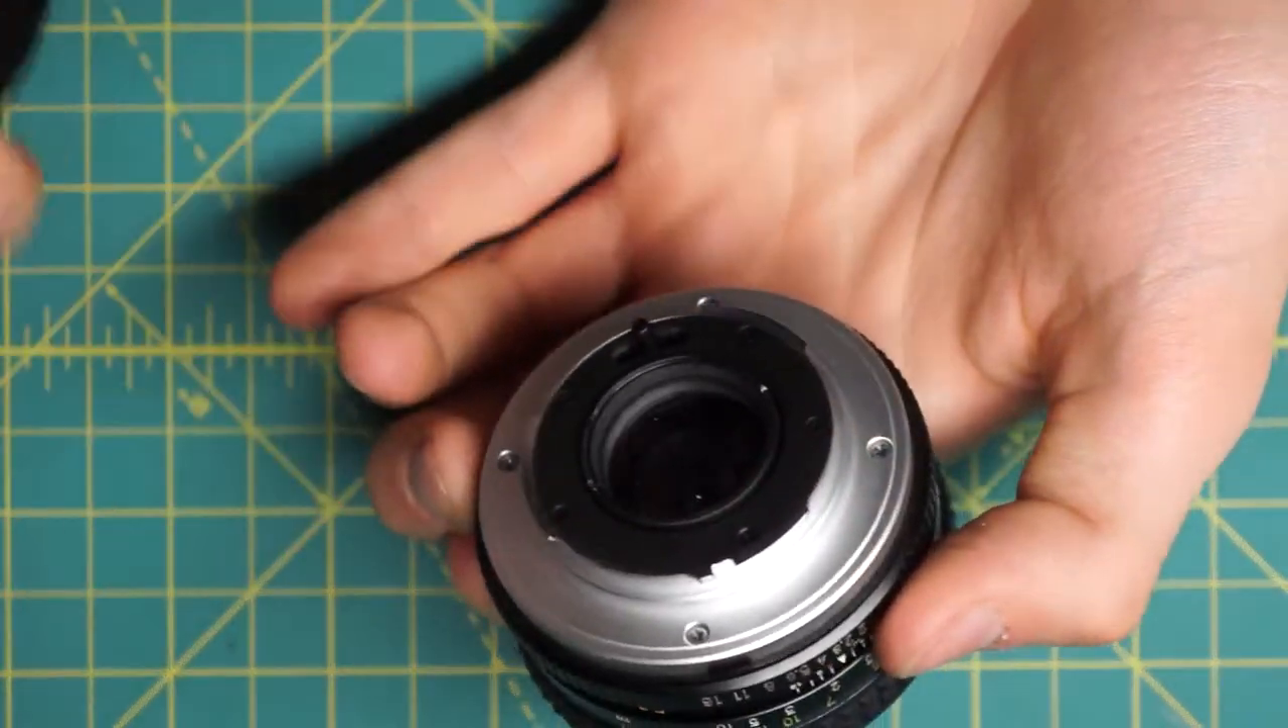So at this point the lens is pretty much fully reassembled.